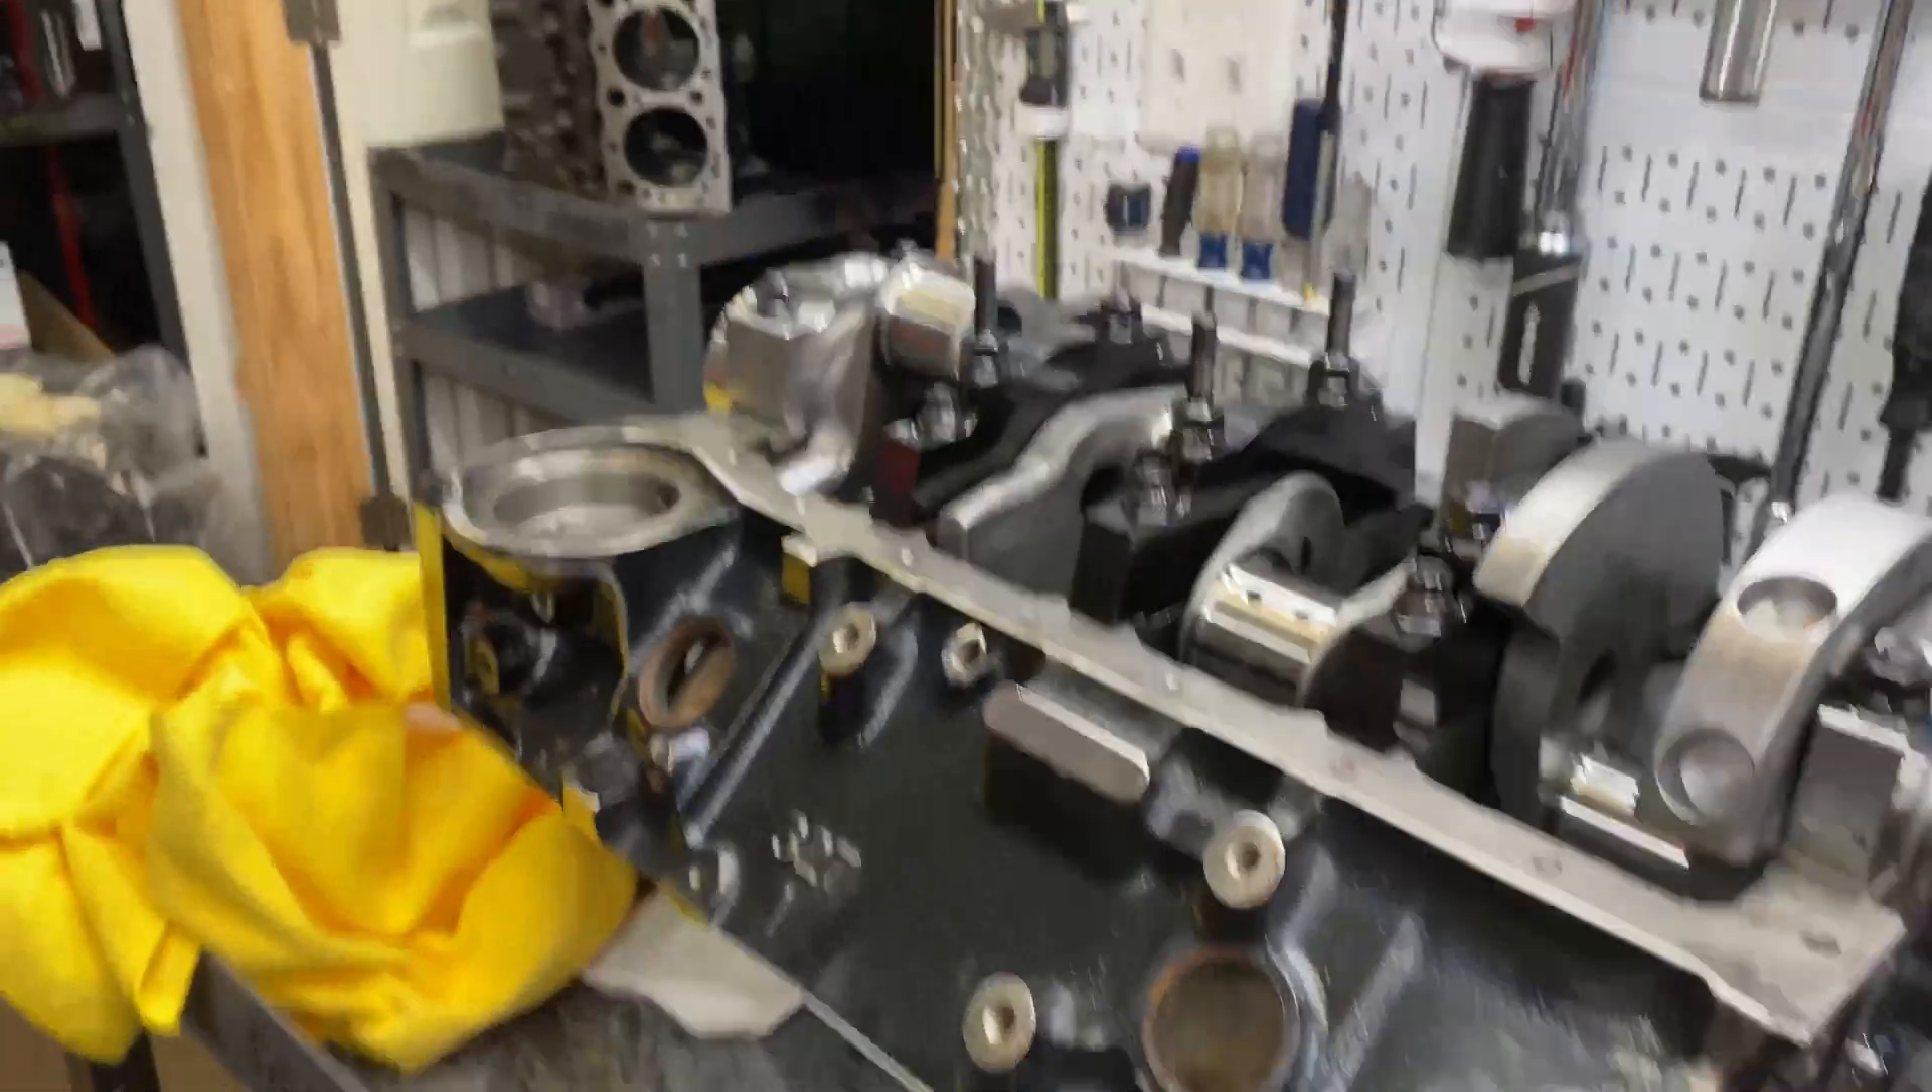I haven't put rods pistons in.